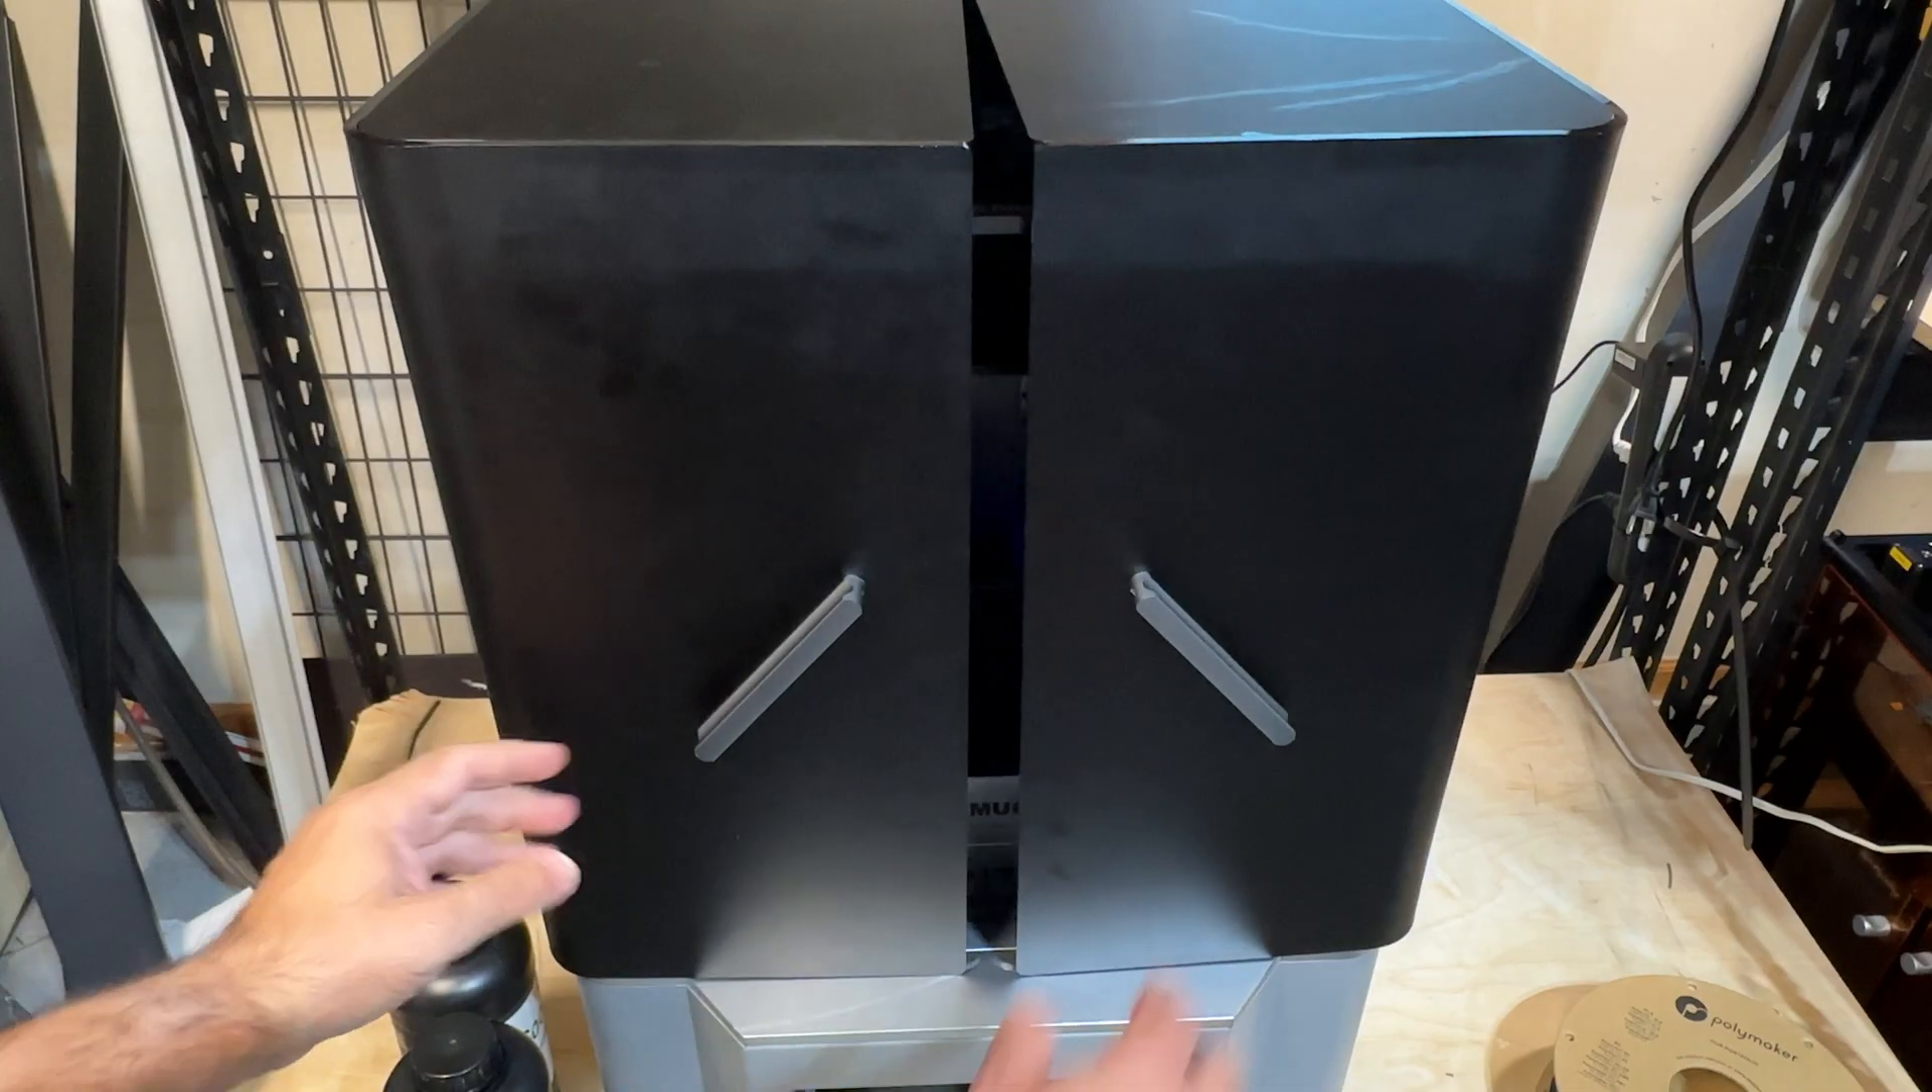The door doesn't remain closed.